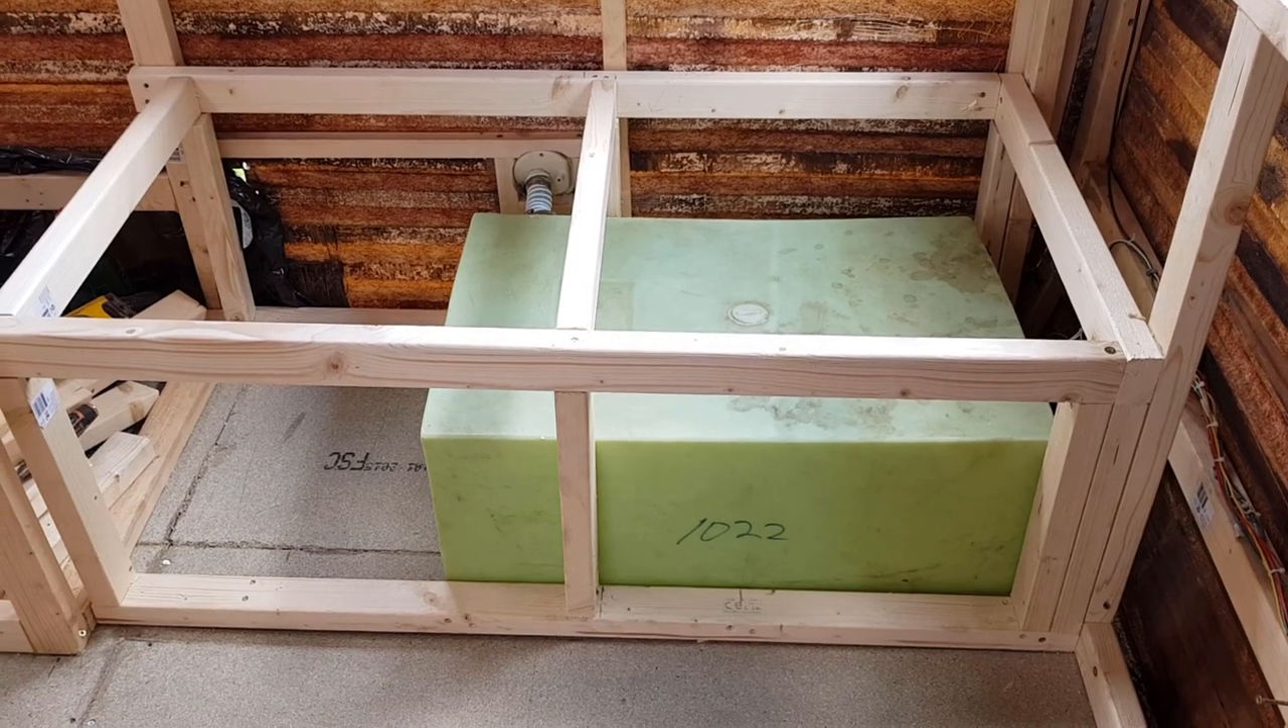That's the bench seat coming together on the other side.